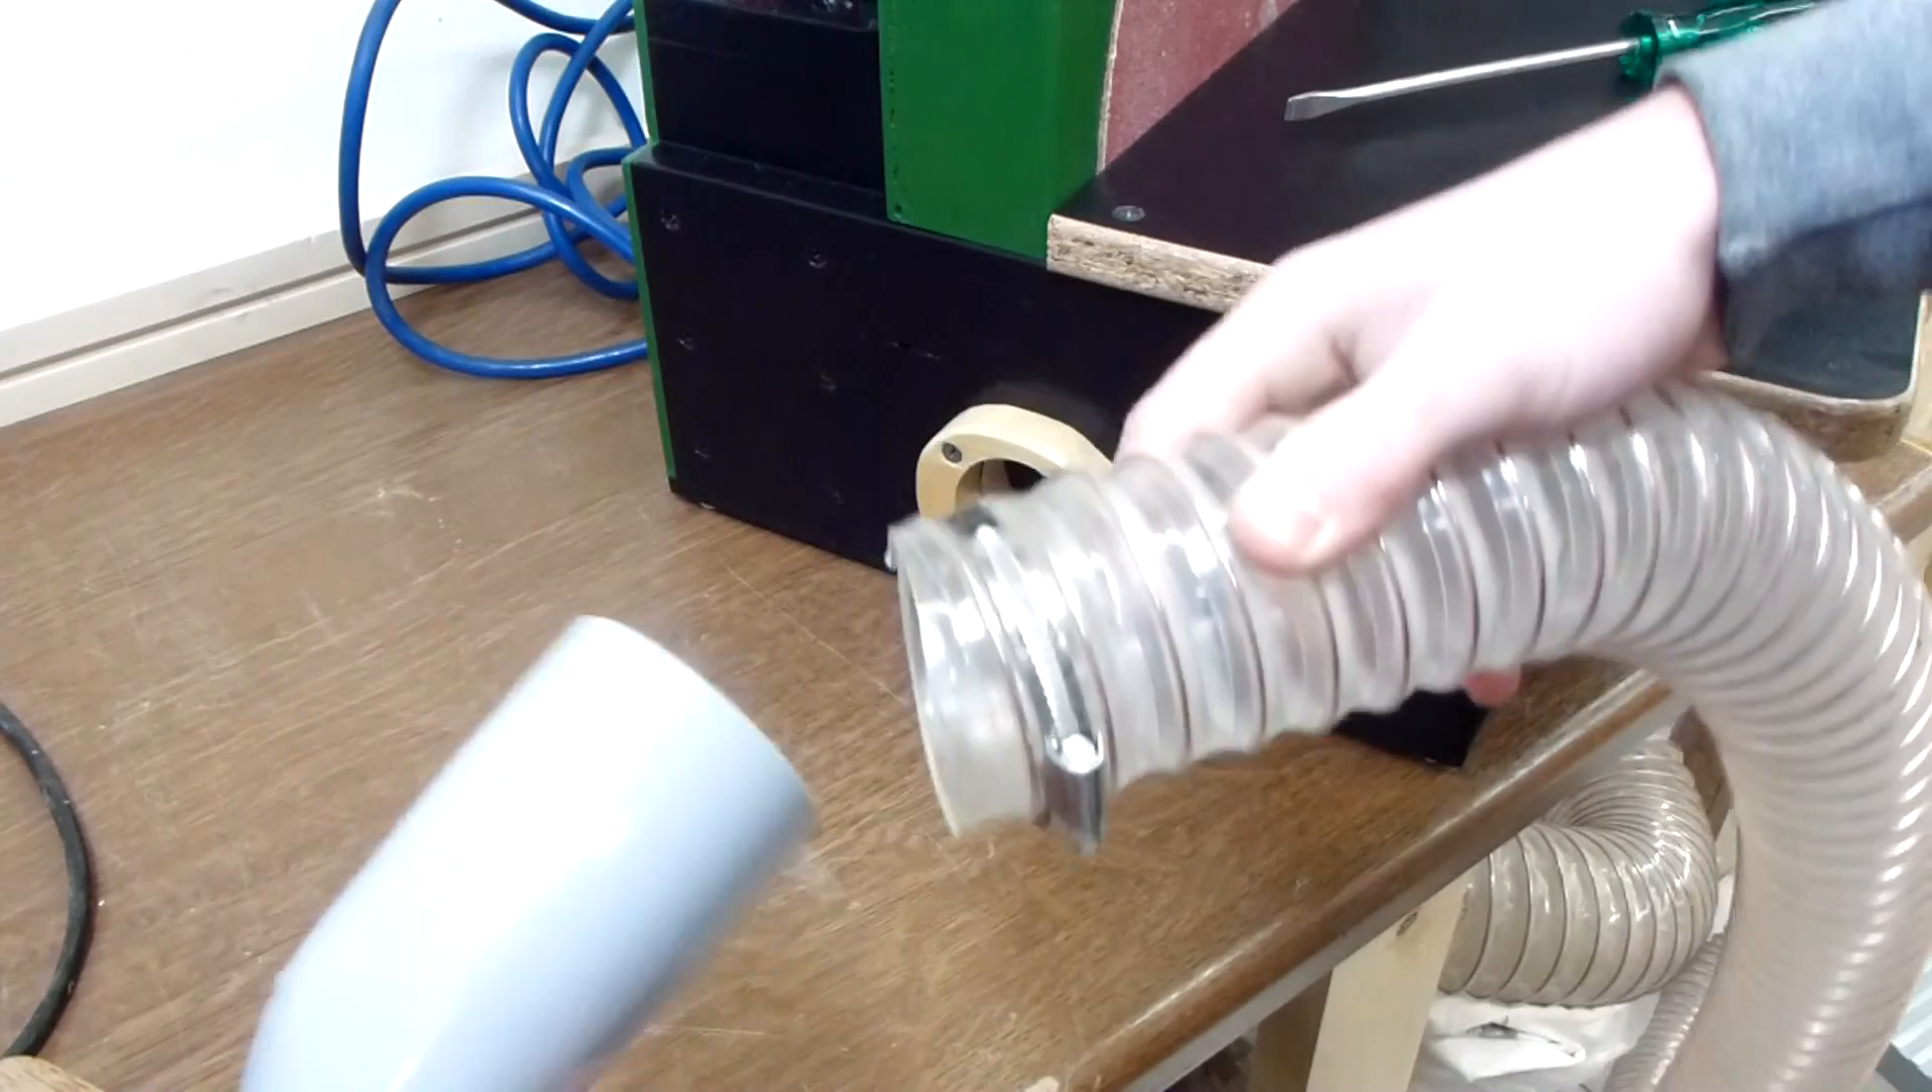So the last thing the sander needs is the connection to the dust collection system.